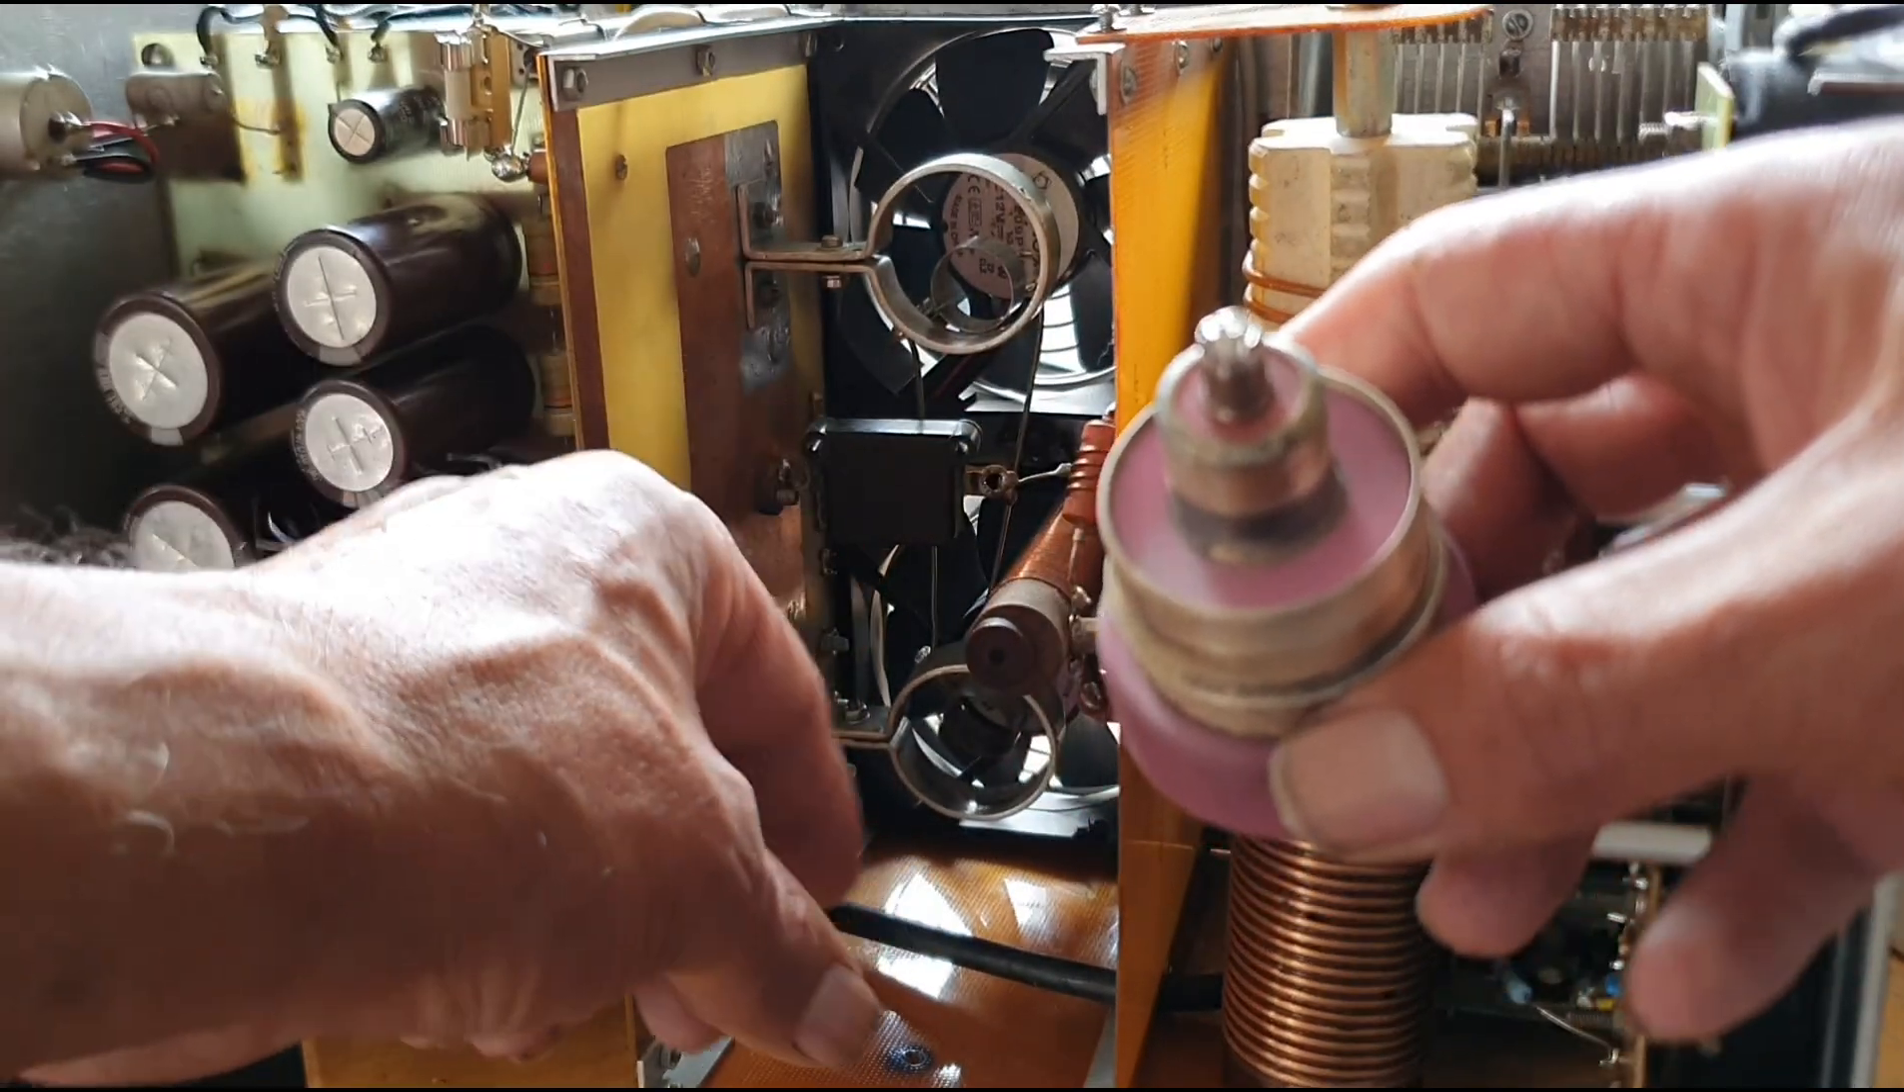I think that's some kind of Rexfire system i'm not too sure but anyway, we've got the valve out. That's the main thing So what i've got to do now i've got to think about this.